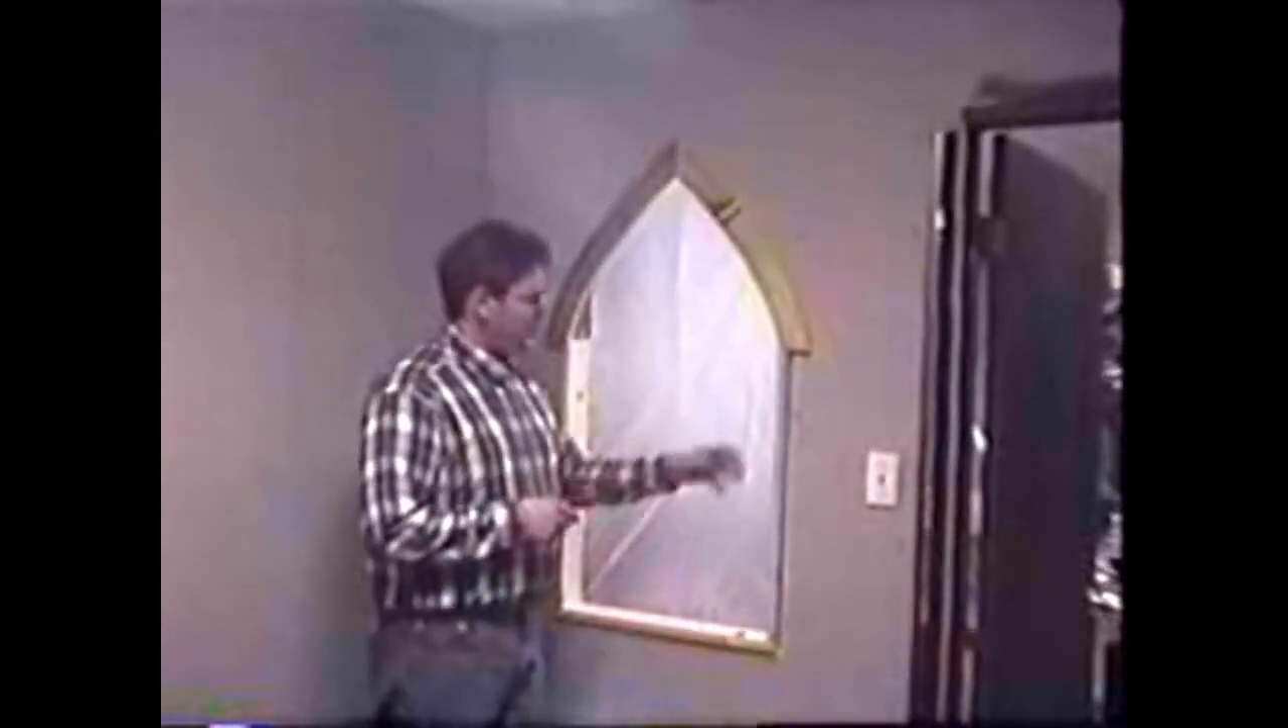Well, it looks like Igor has started to build this gothic window over here.